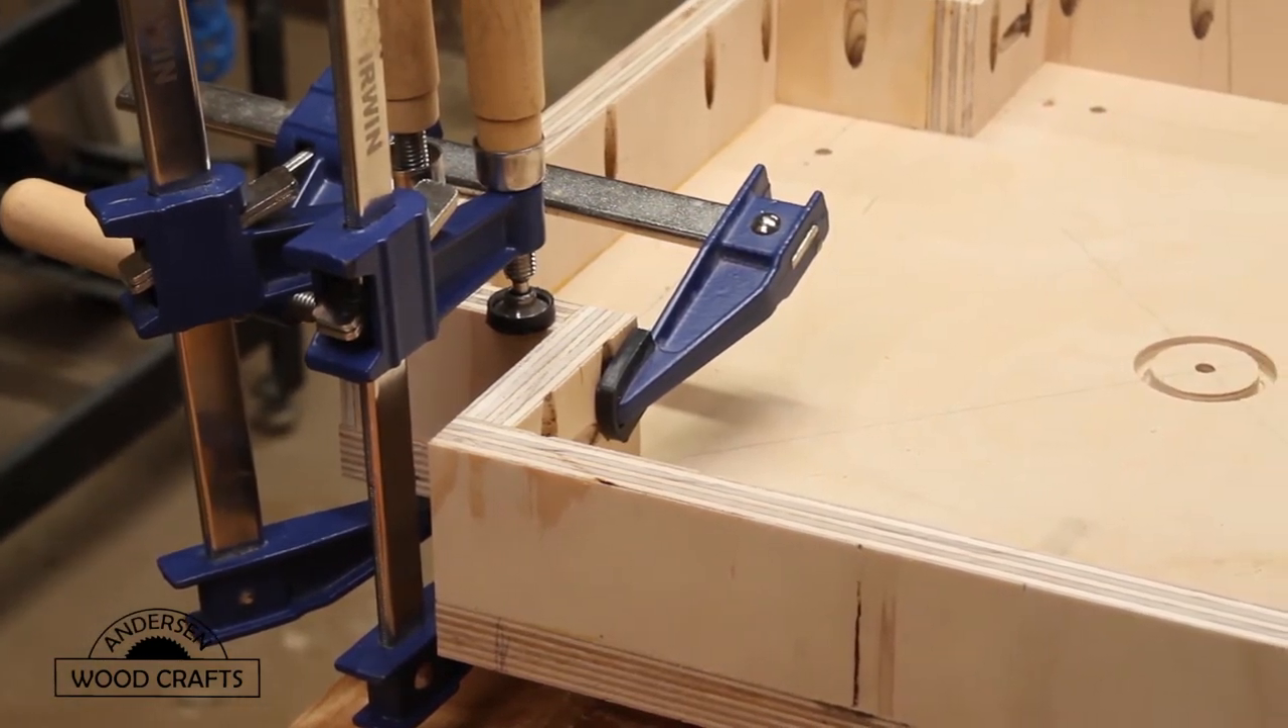Now the sides of the base are complete. Just waiting for this last piece to dry.